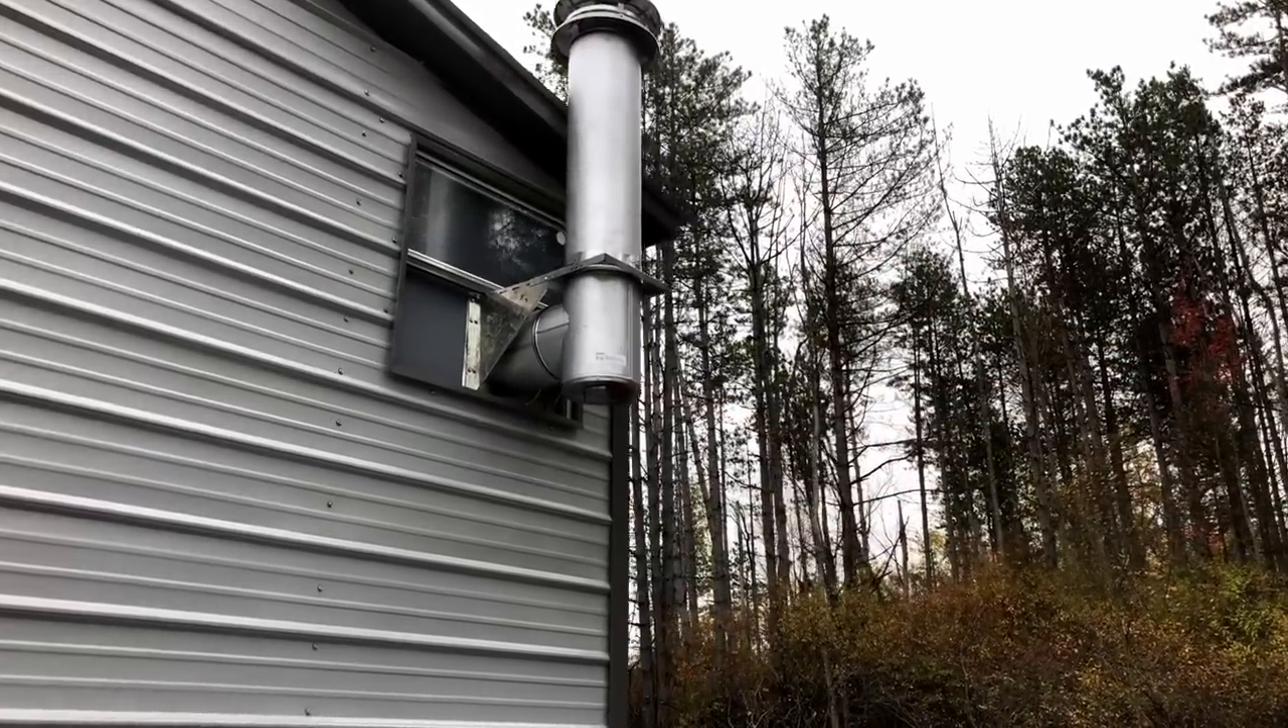Now, I have that 90 hooked into that sheet metal that I have on the window, coming right through the window there, and that is holding the vertical piece with that strap.